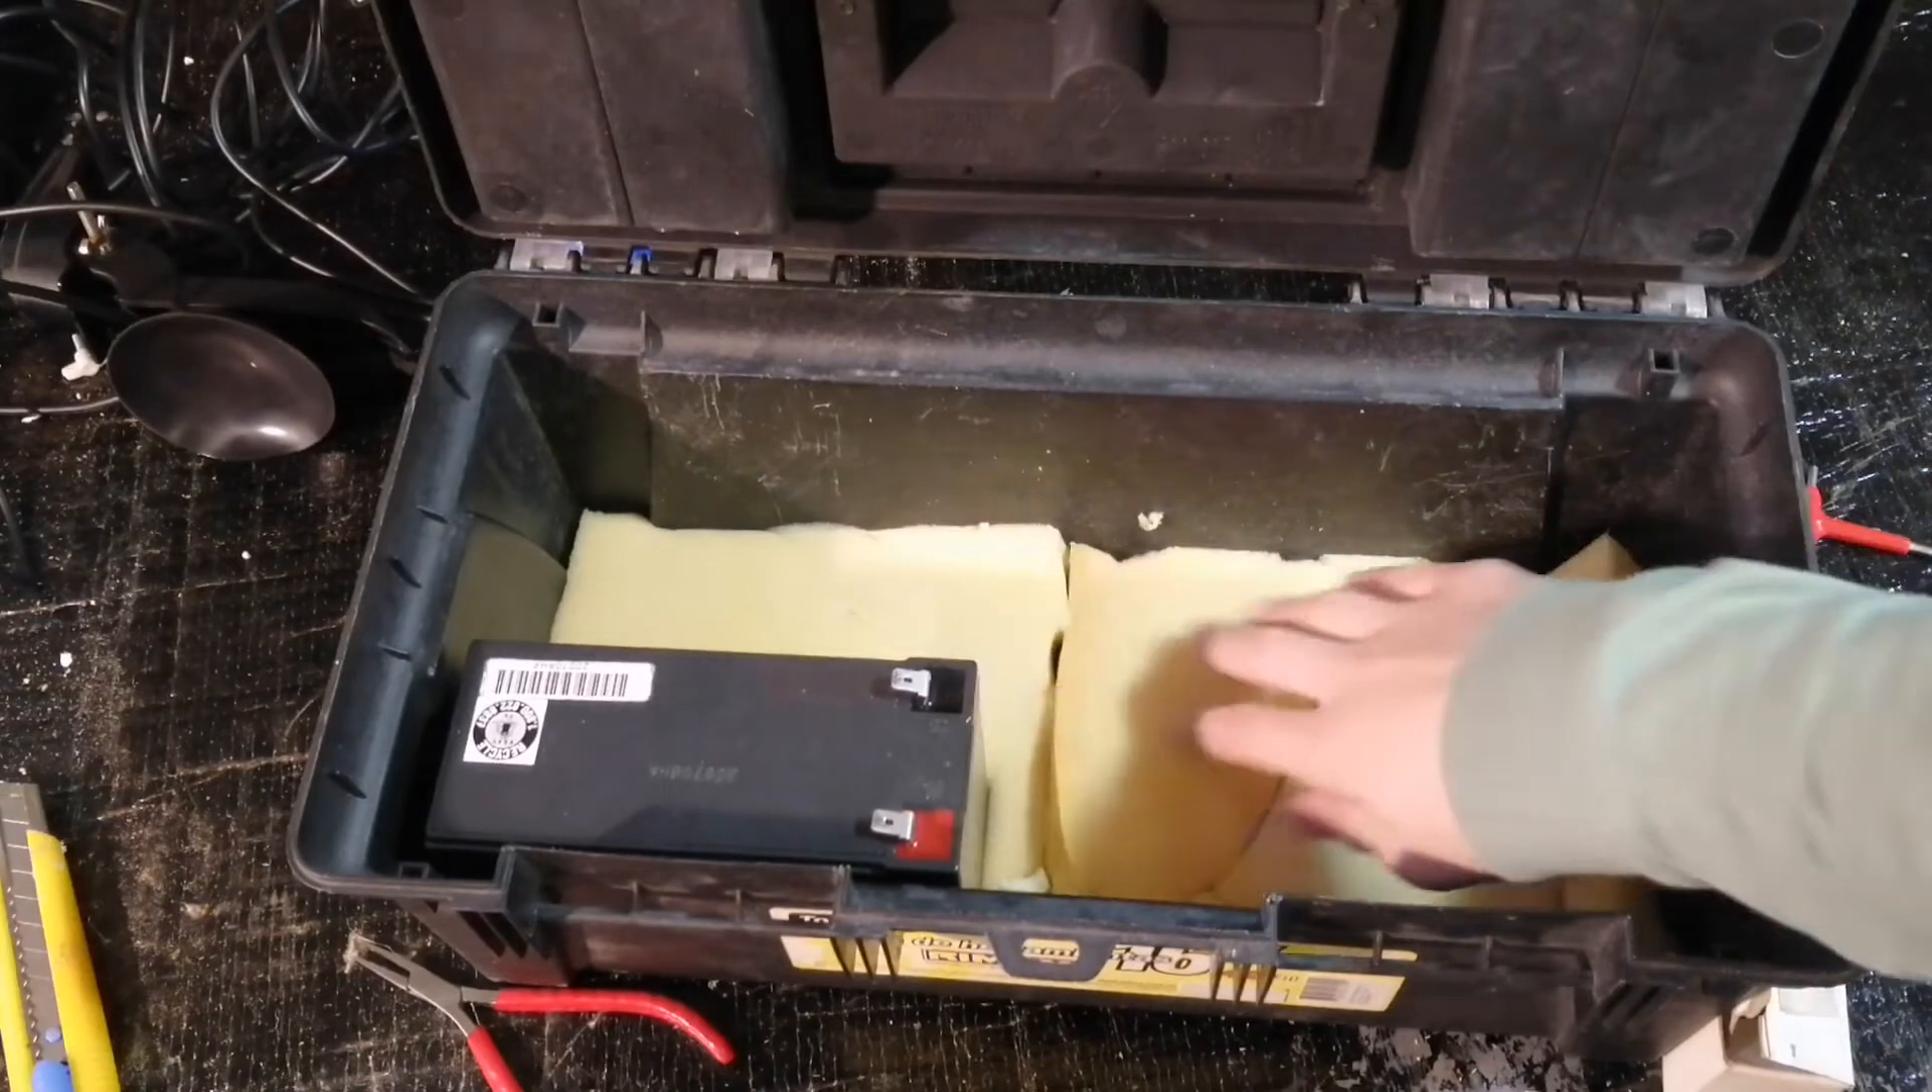So, basically, now we have the foam down.